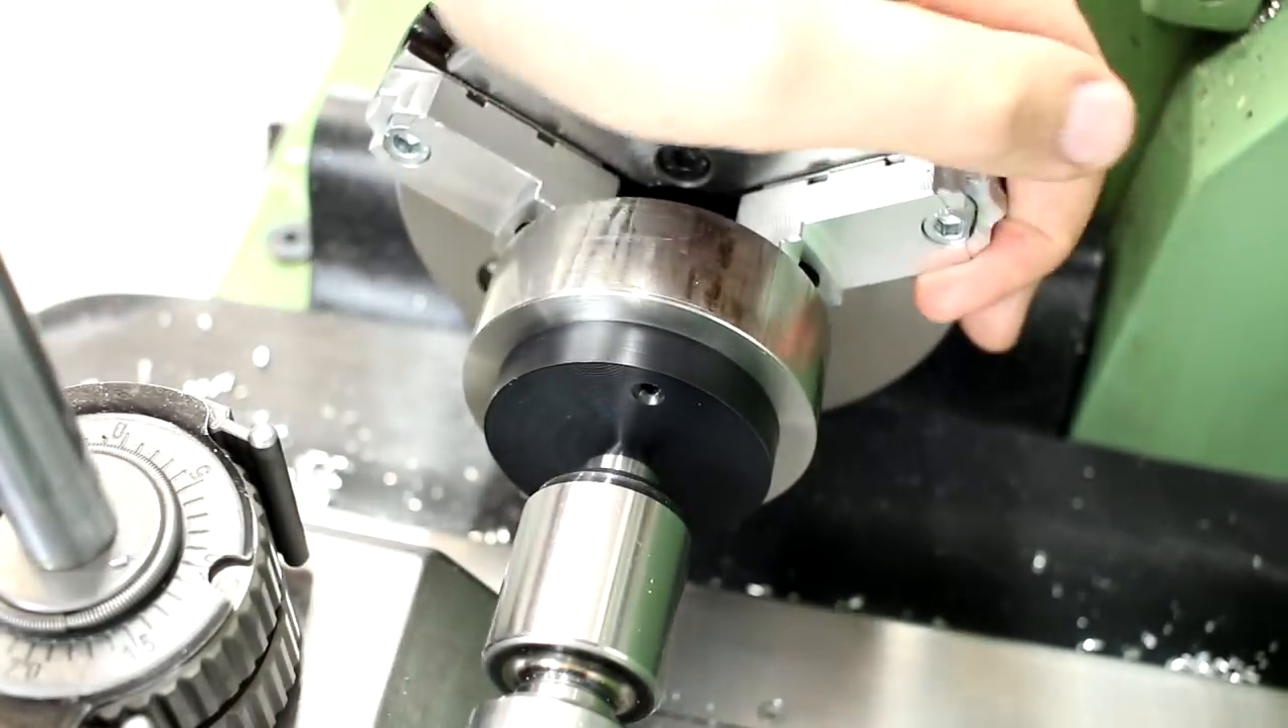That's the situation now with the plug and the live center in place.